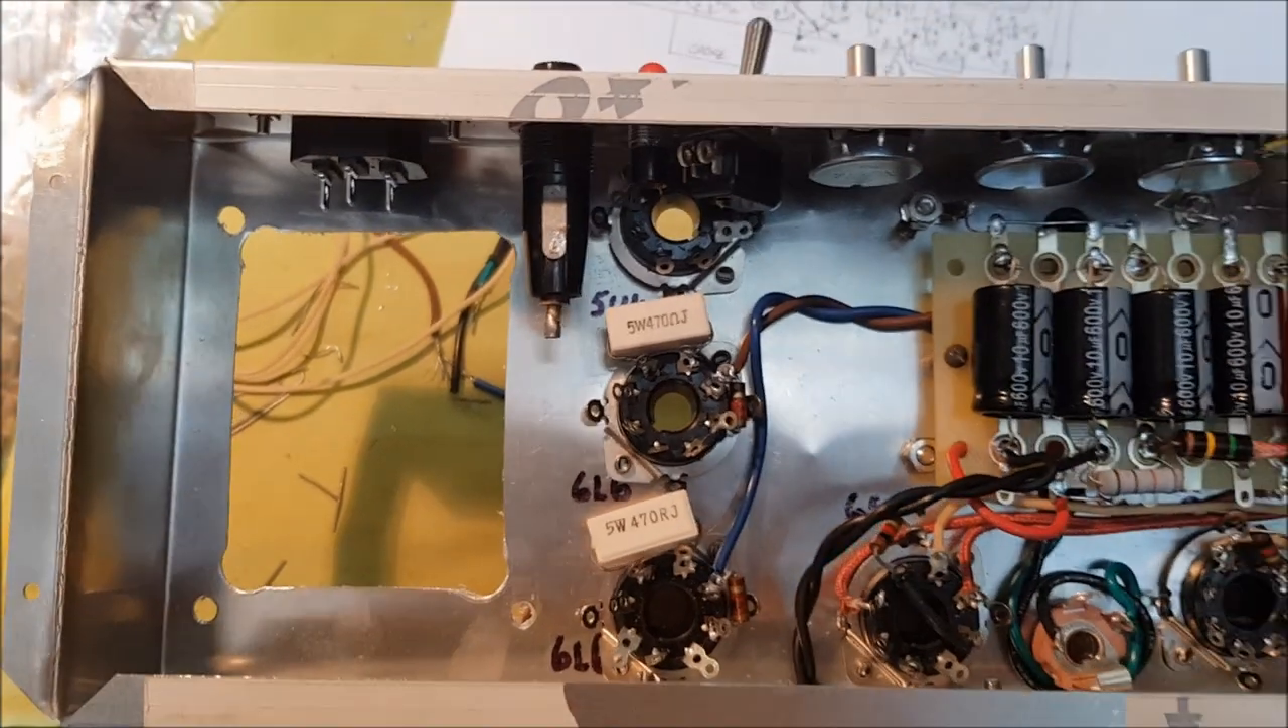I've left the power transformer out until the very last moment, because it's so heavy and cumbersome.